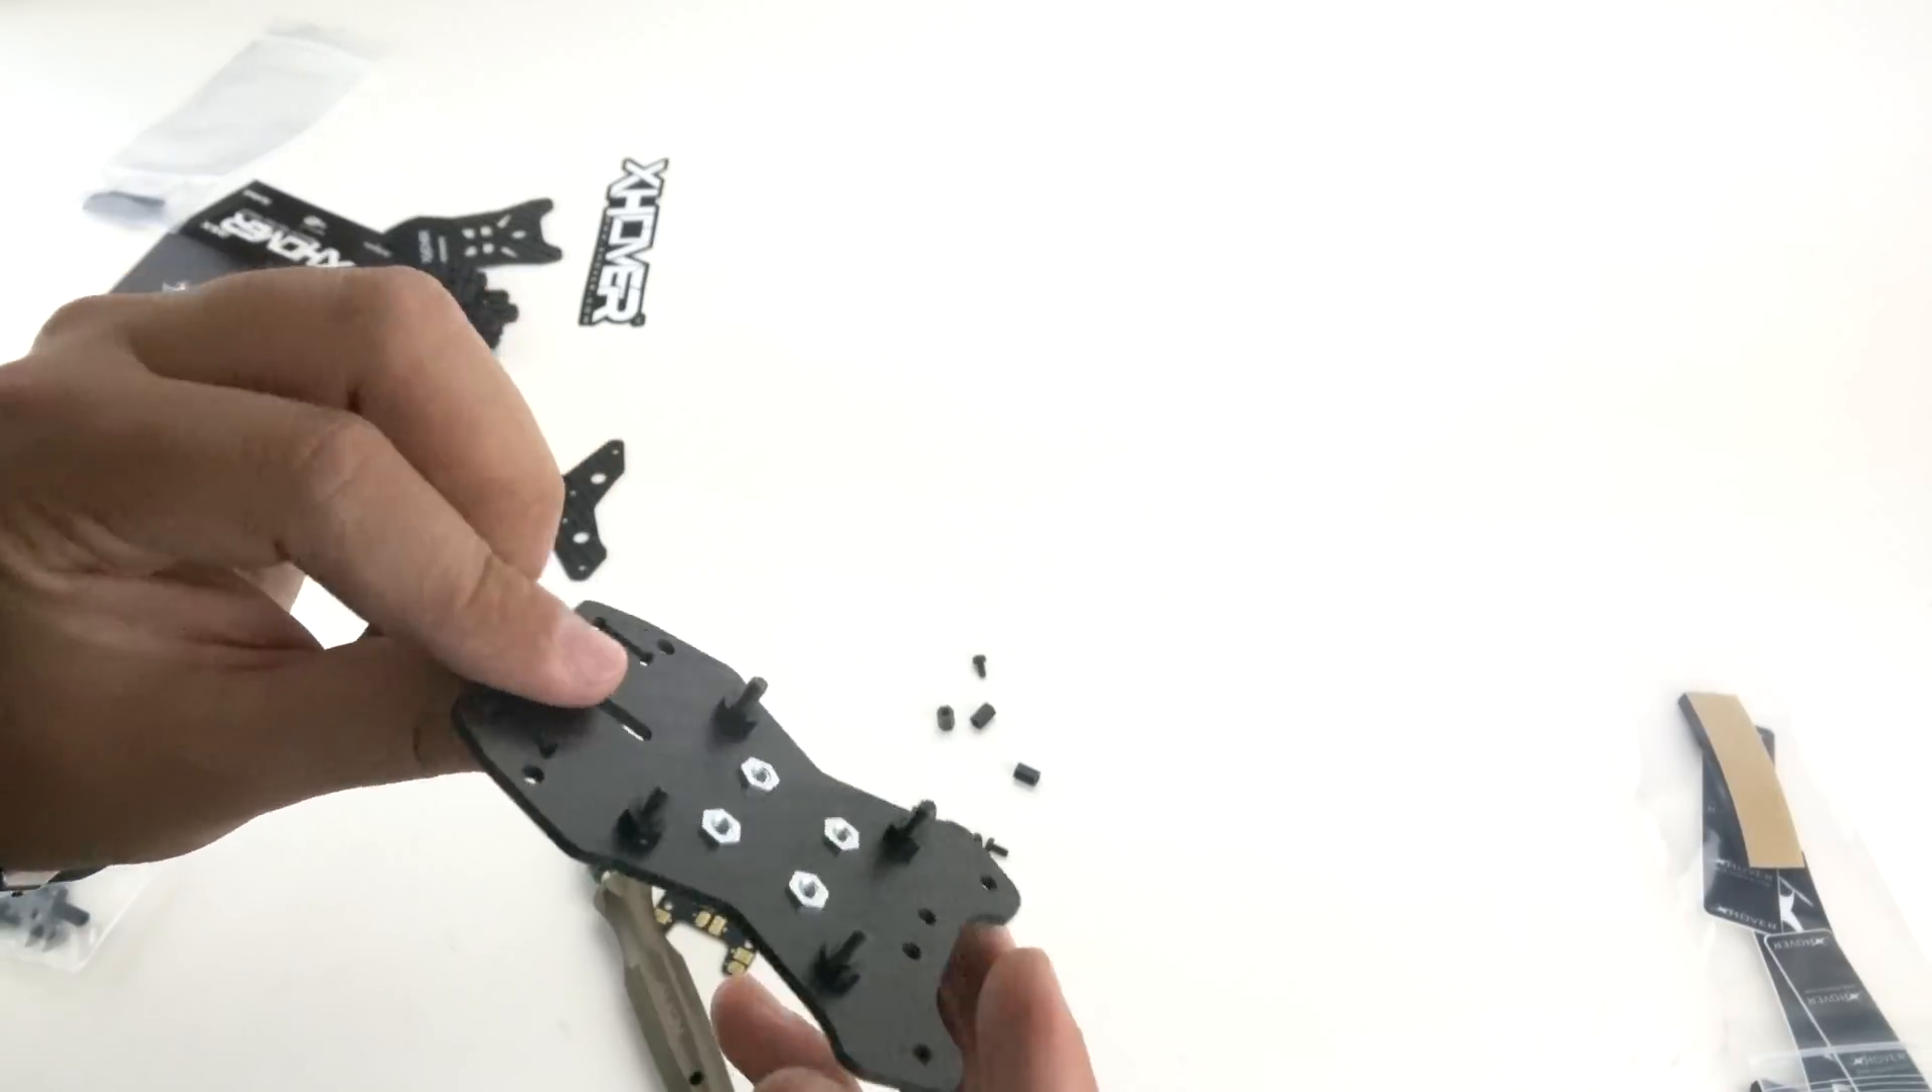So once you have all your screws and nuts in, this is what it should look like.